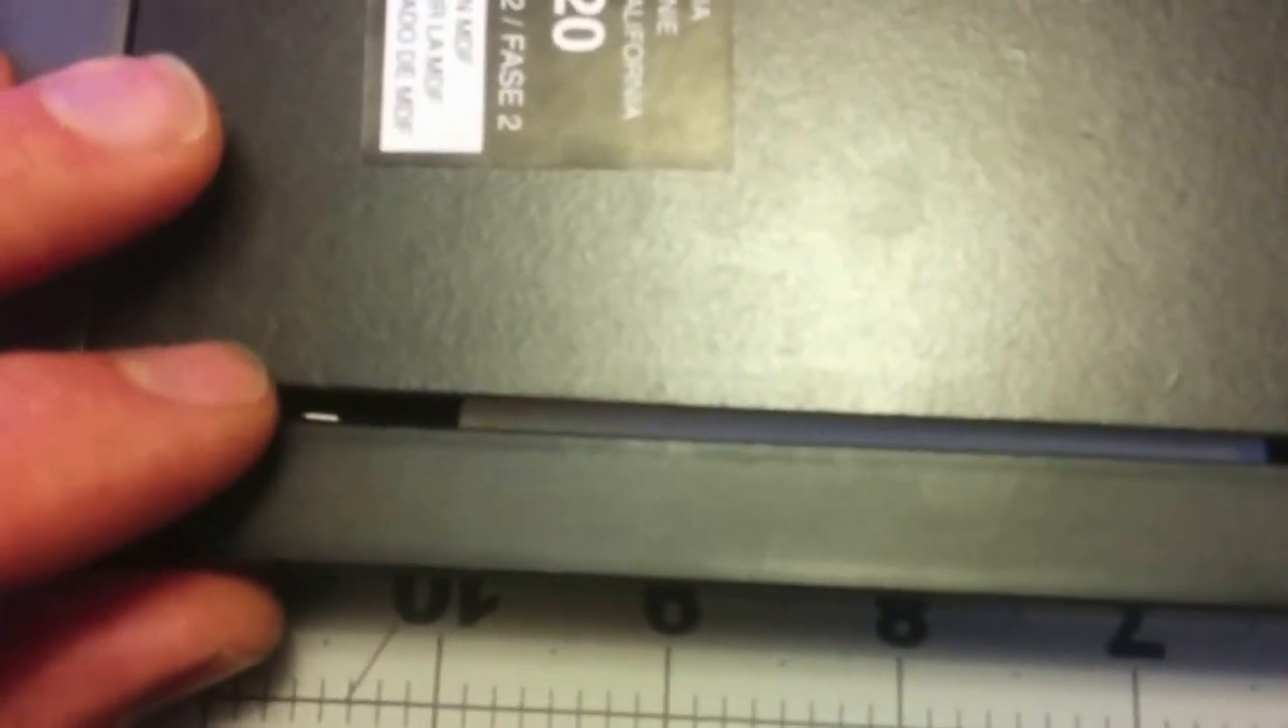Like this, the back of this board really doesn't fit very well.